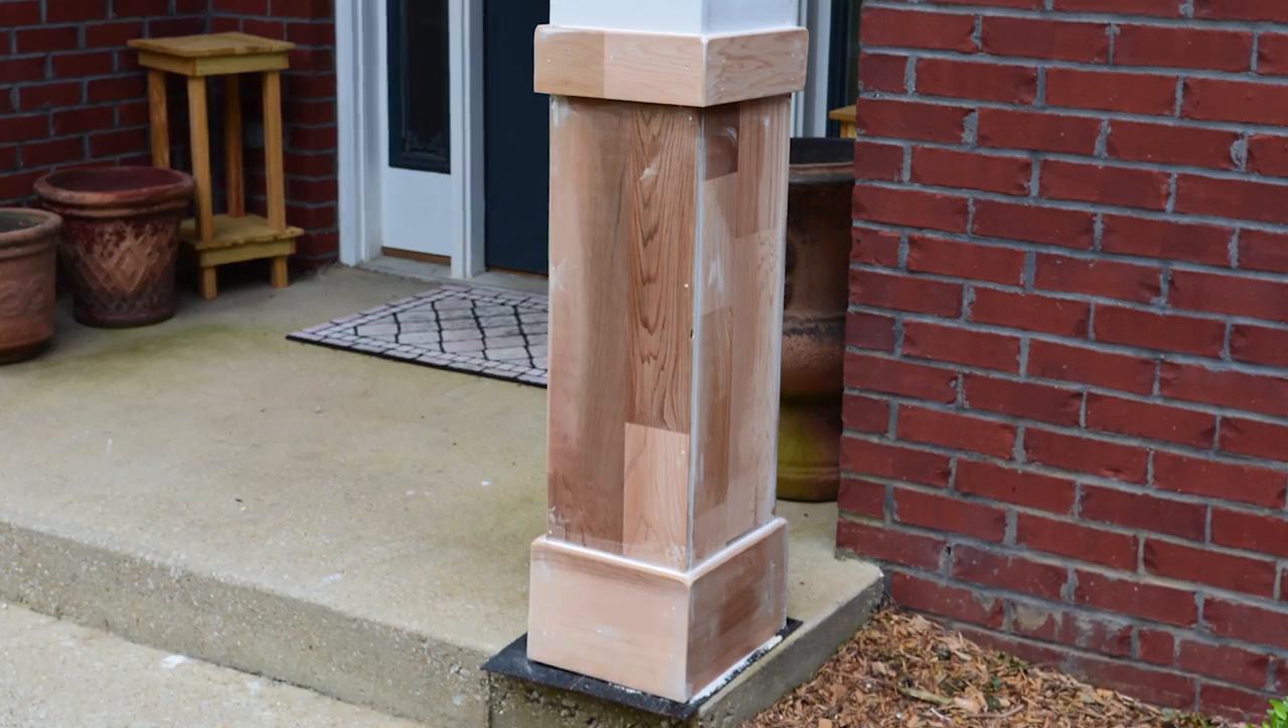Here is a picture again of the damaged column and the new section installed.